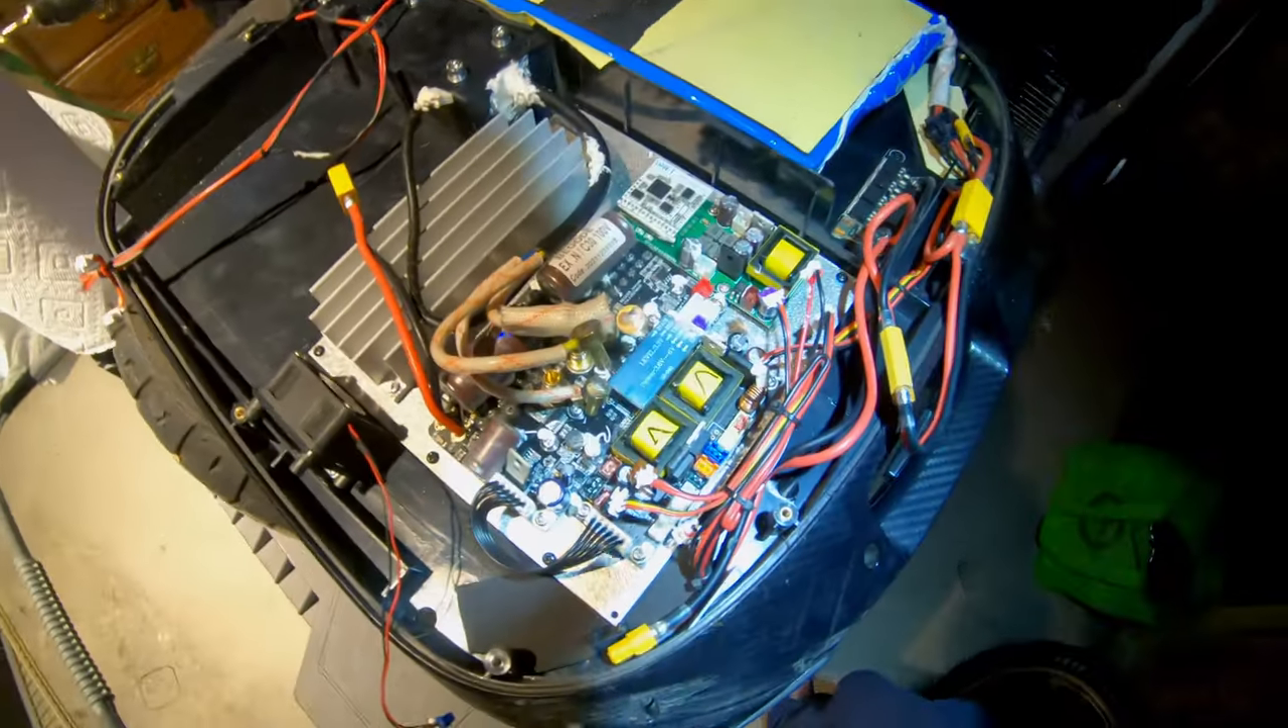All right we got the new board all screwed back in here secured to the wheel.